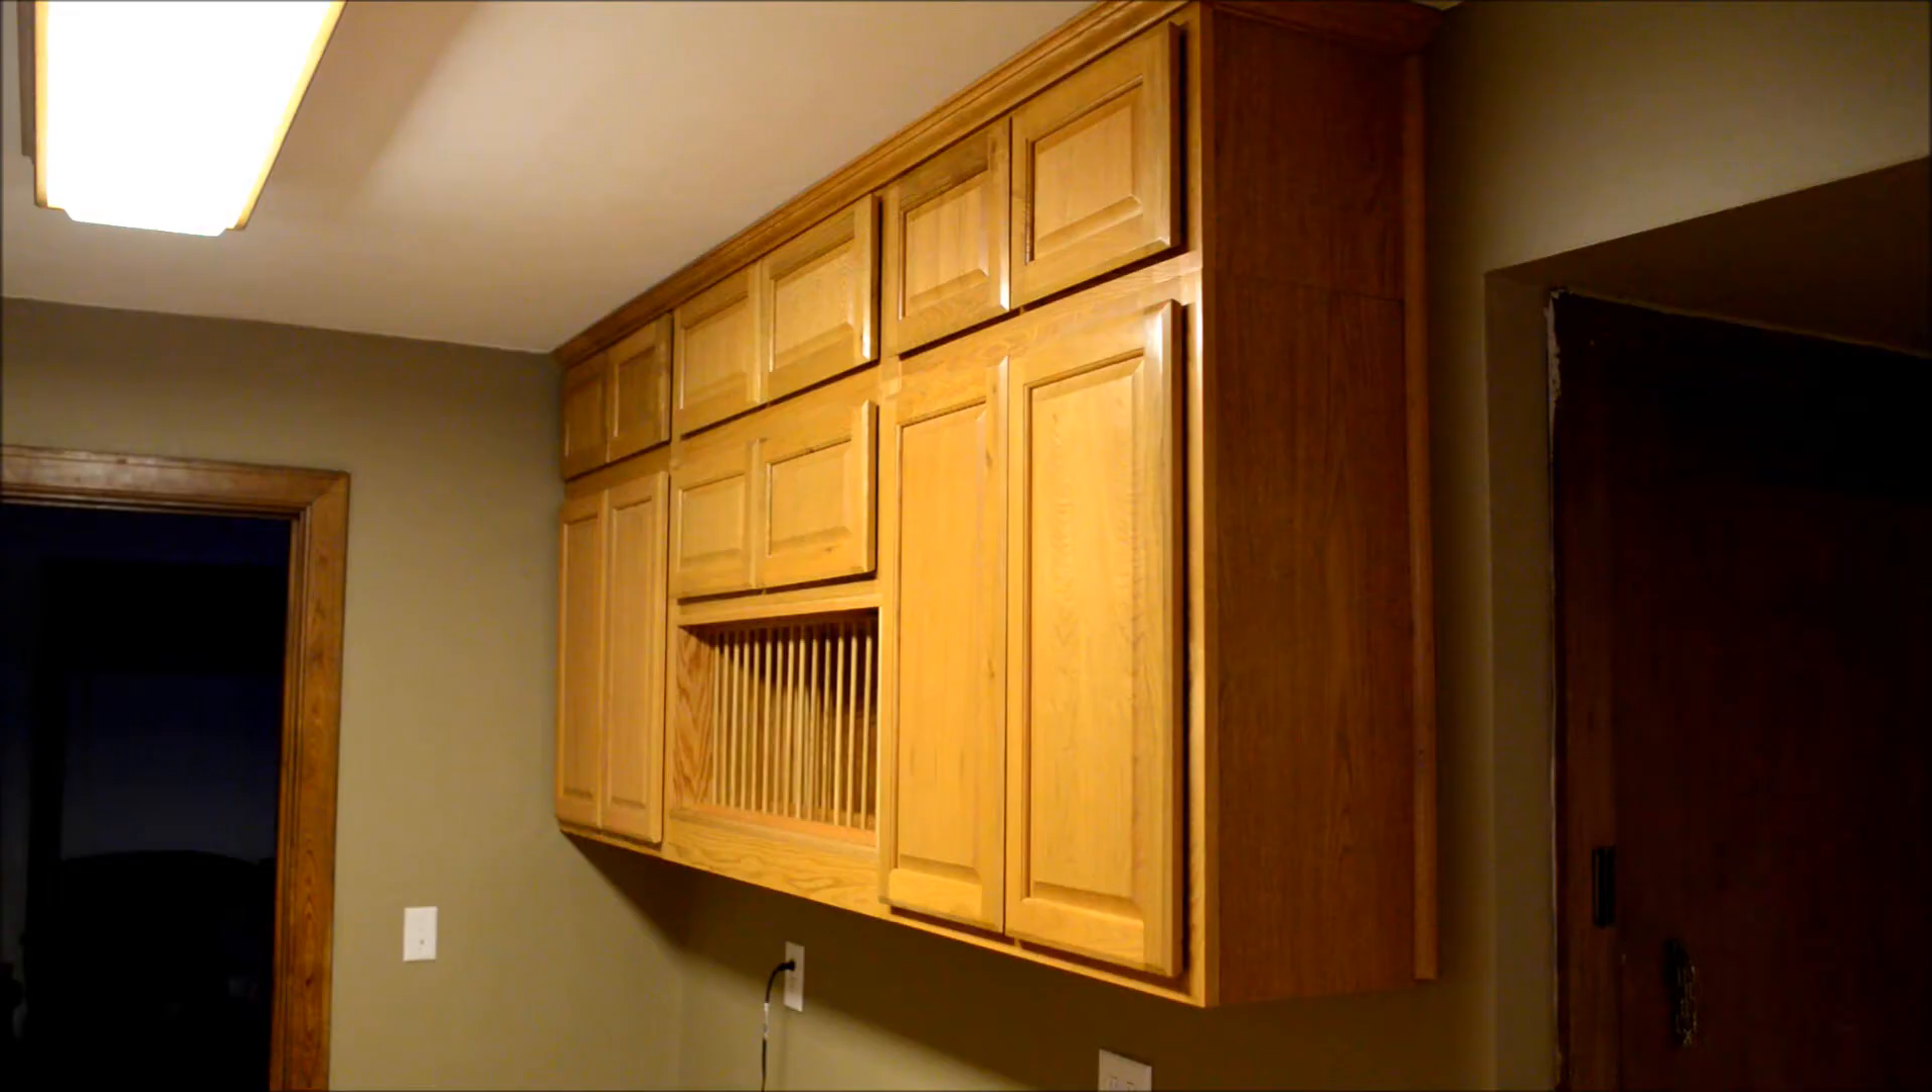Okay I've got the filler panel in, the plate rack, so there's our upper cabinet assembly on the north wall.